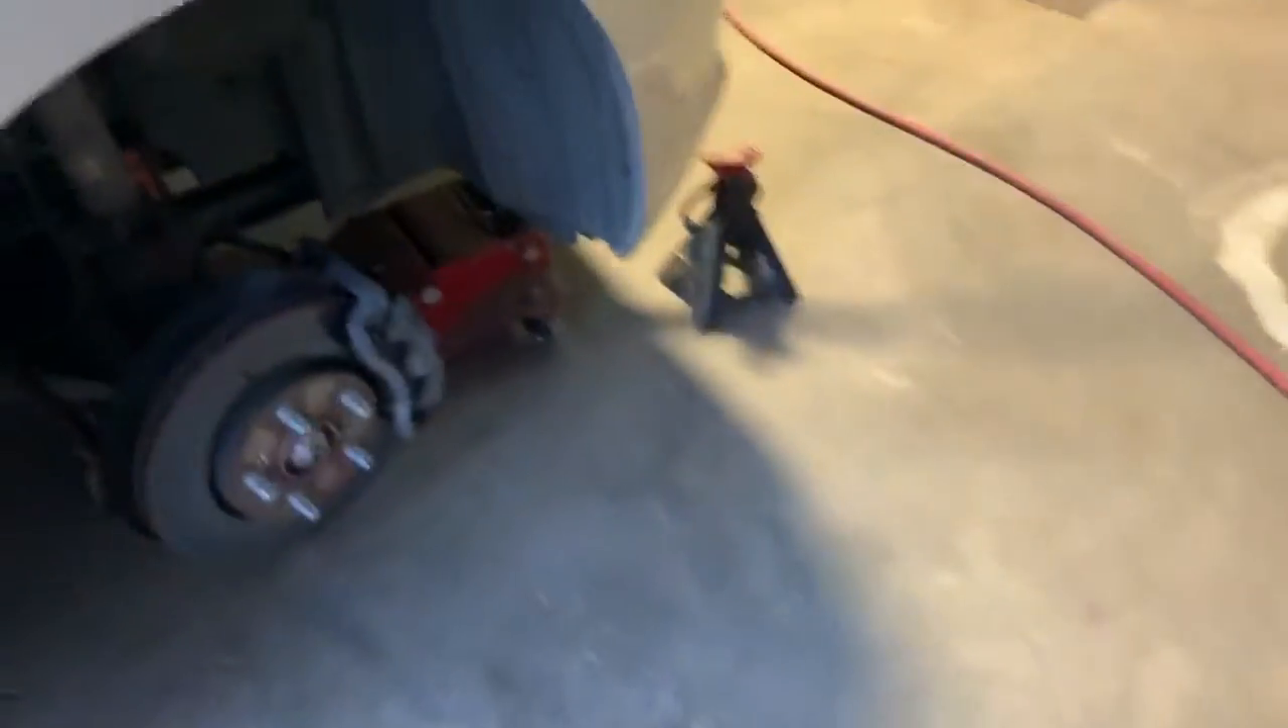Yeah so we got the tire off.